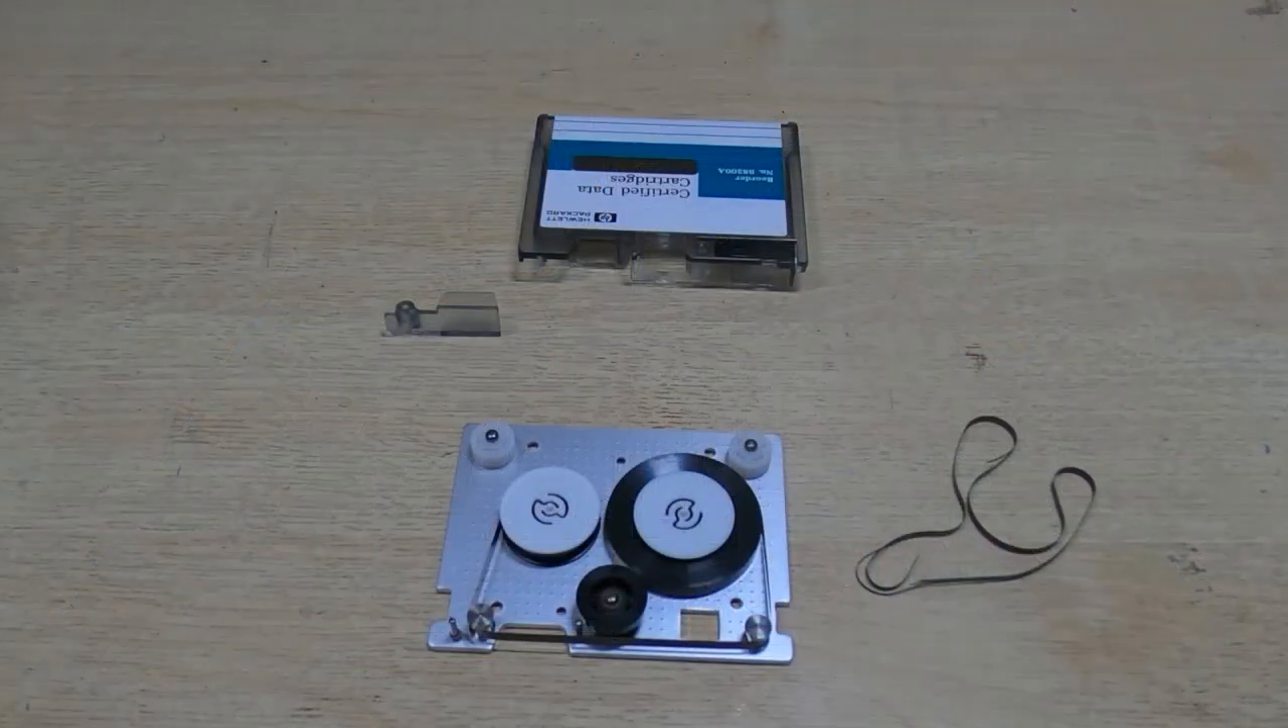So I've got one of the tapes here as you can see I've taken it apart and this was a new old stock tape.